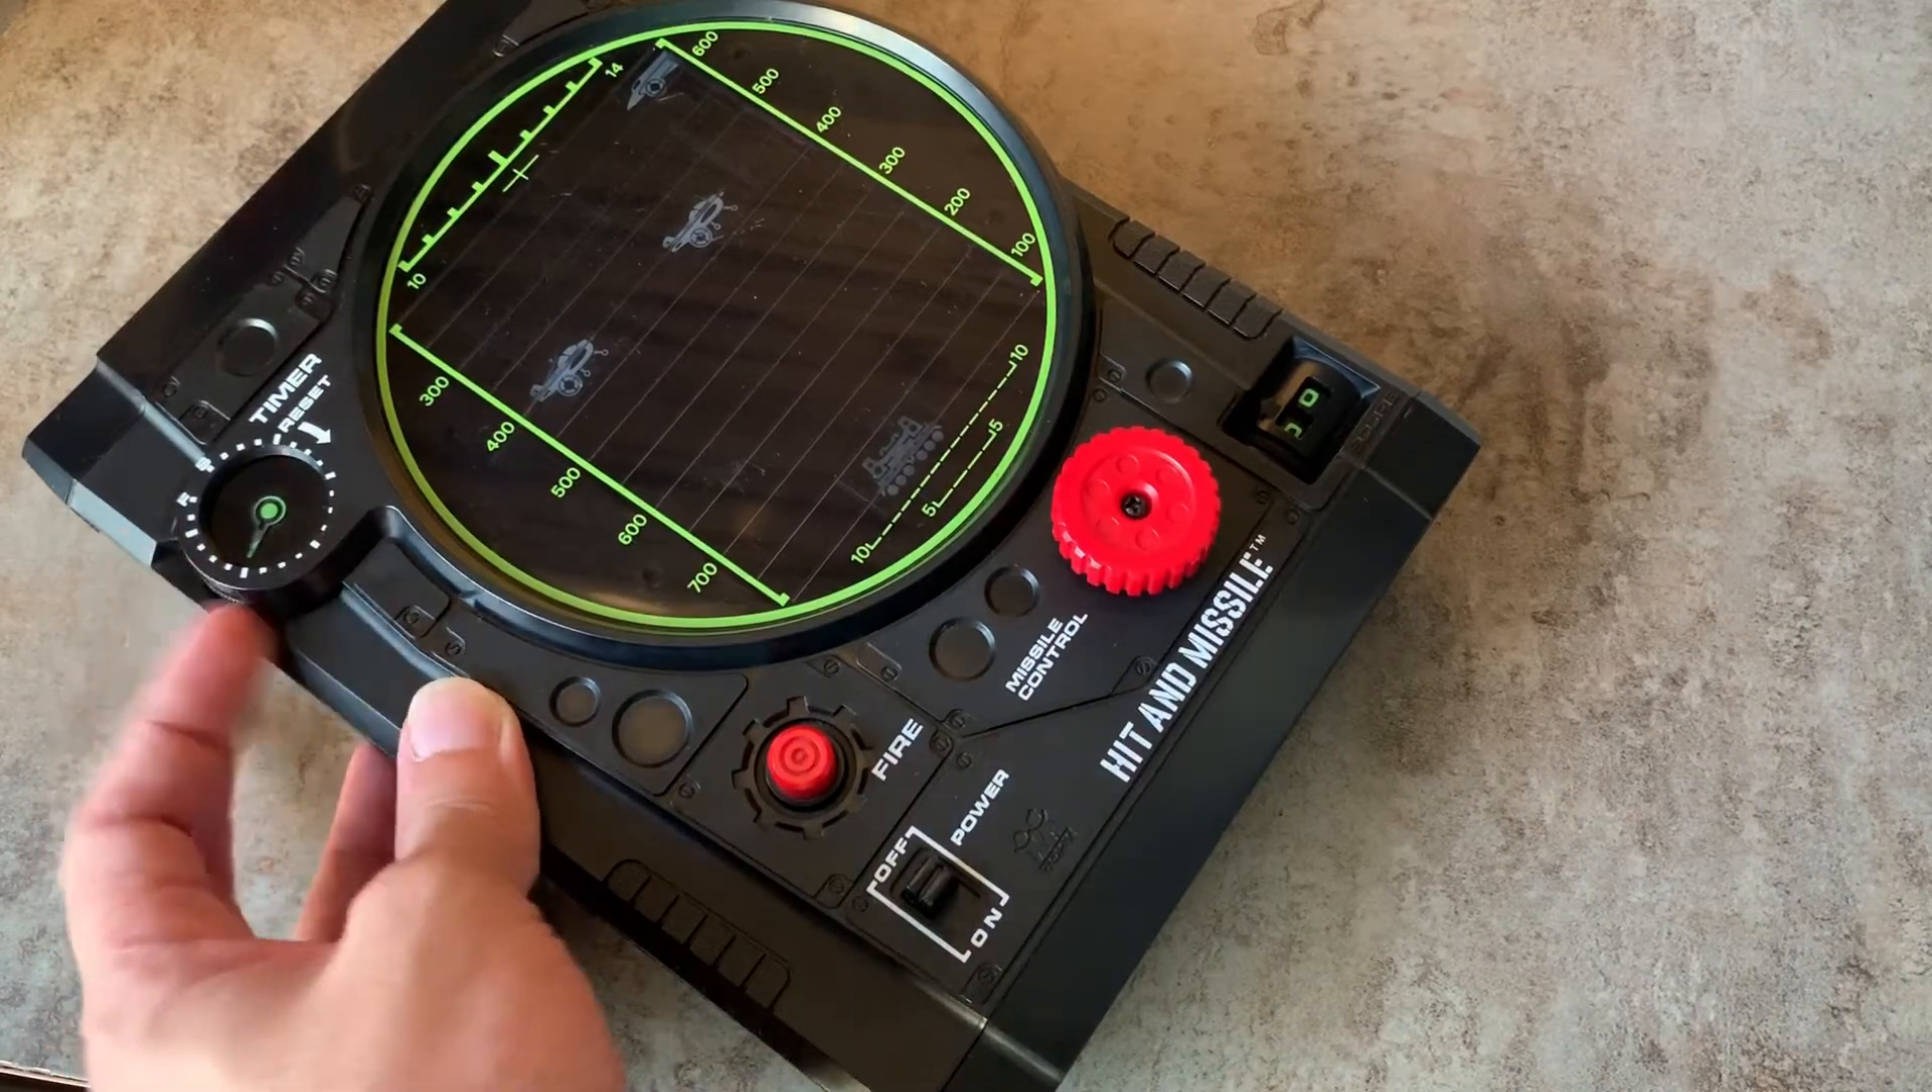Now the handheld game has been put back together.